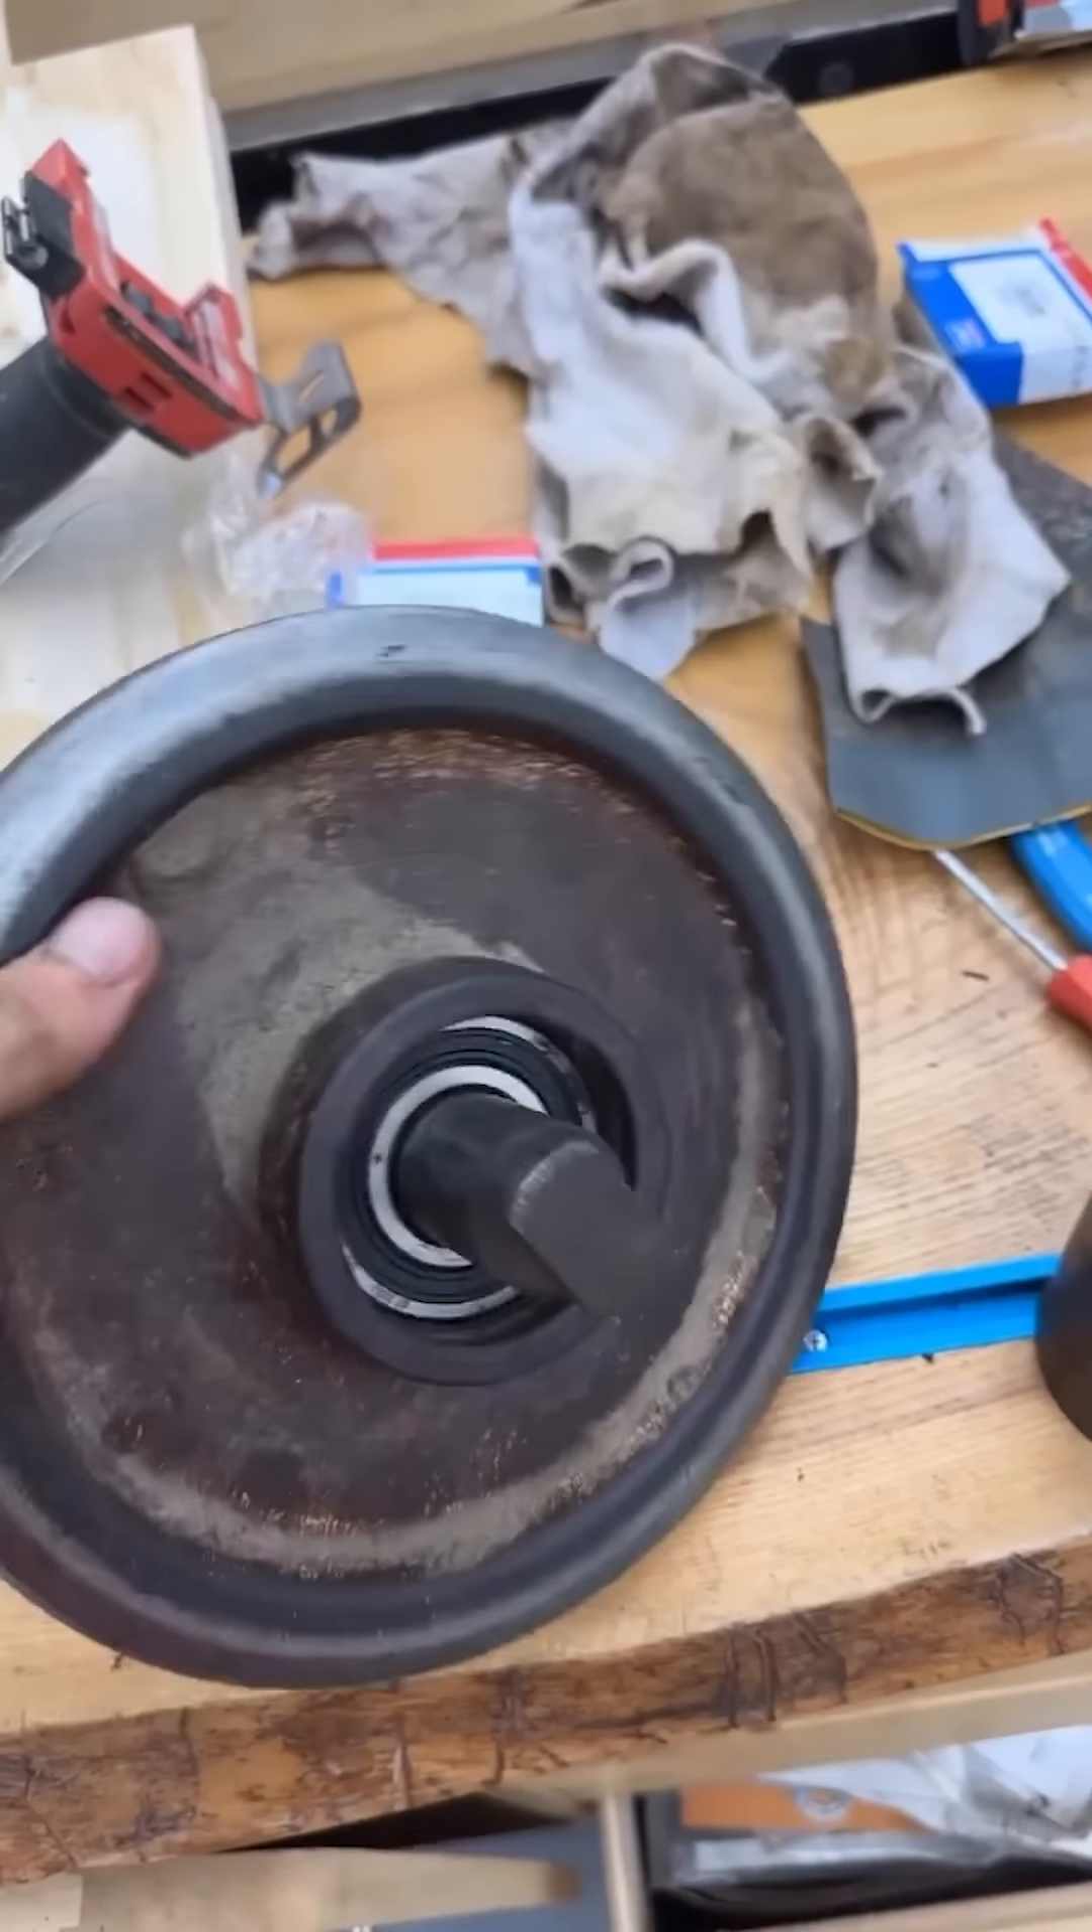And there is the assembled front idler. Just needs the snap ring and the seals and then this thing can go back onto the machine as well.